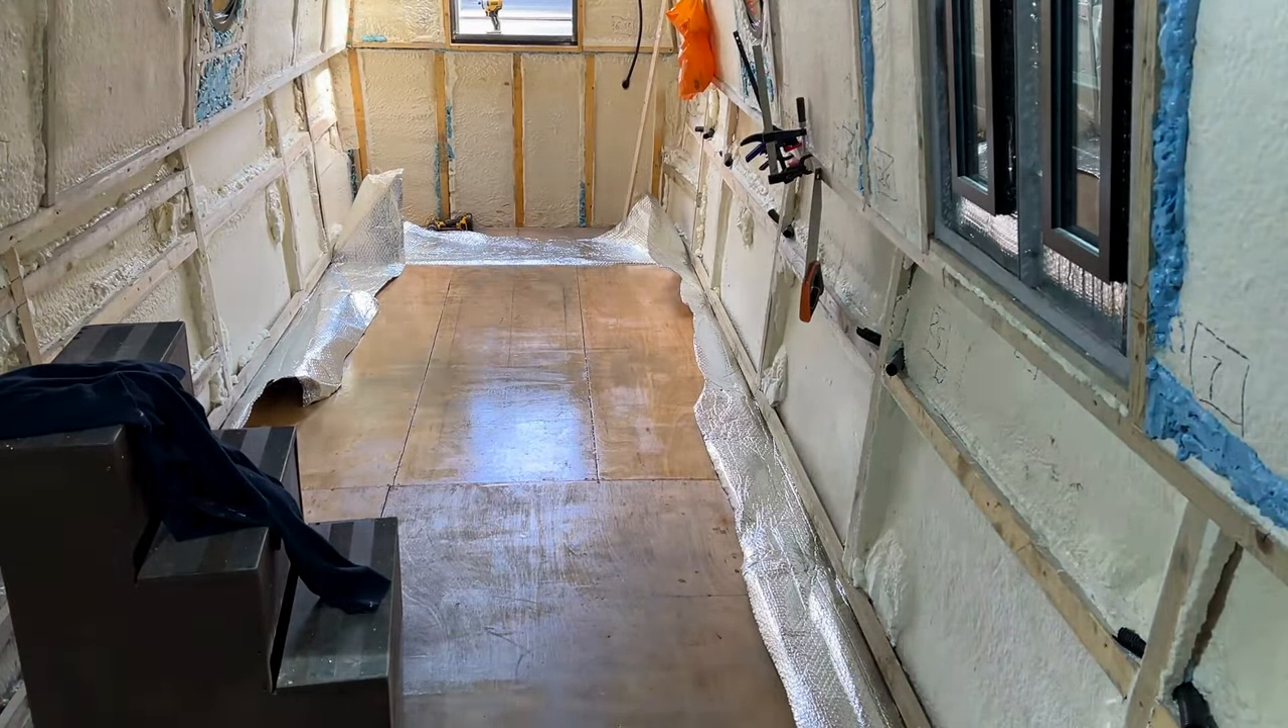So today I got the last part of the subfloor down and the foil lining.